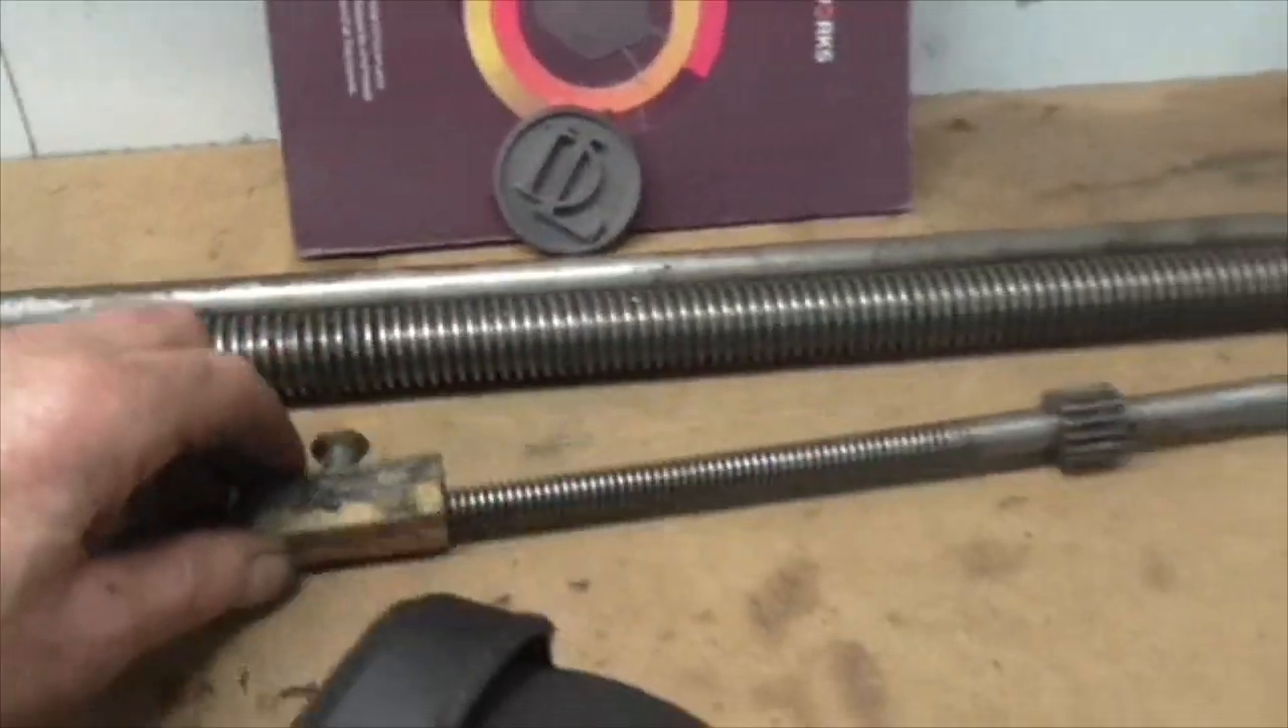Now I've got the bronze nut off the cross slide.